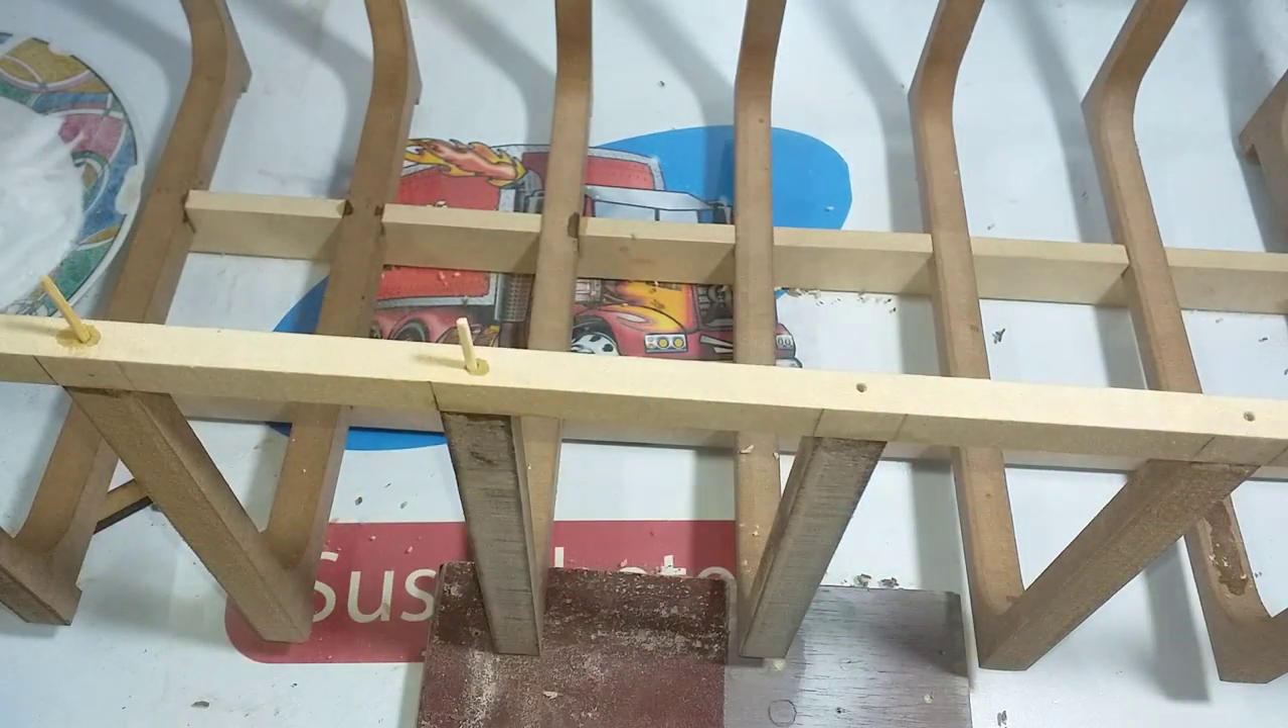Yo ya pegué los travesaños pegué los pegué los largueros.